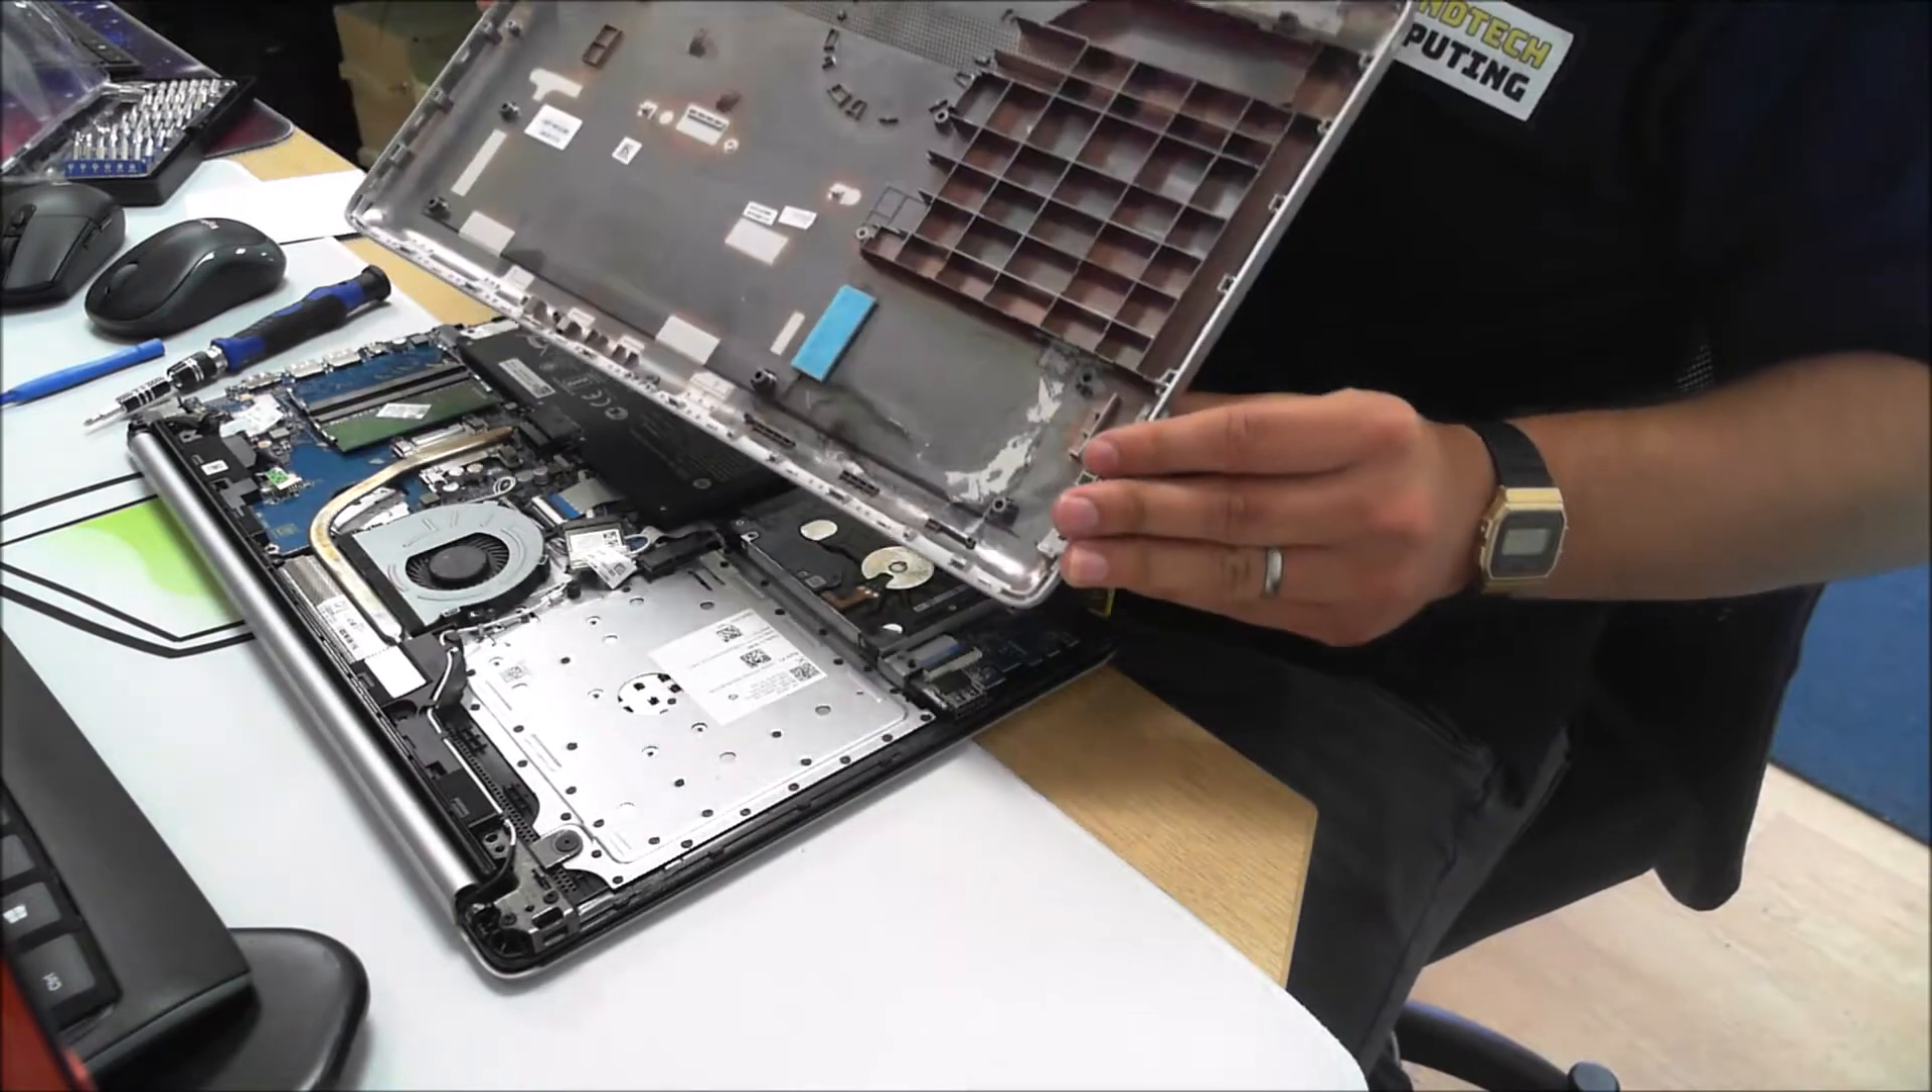We've gone around the case with the case removal tool and that's come off quite actually quite straightforward.